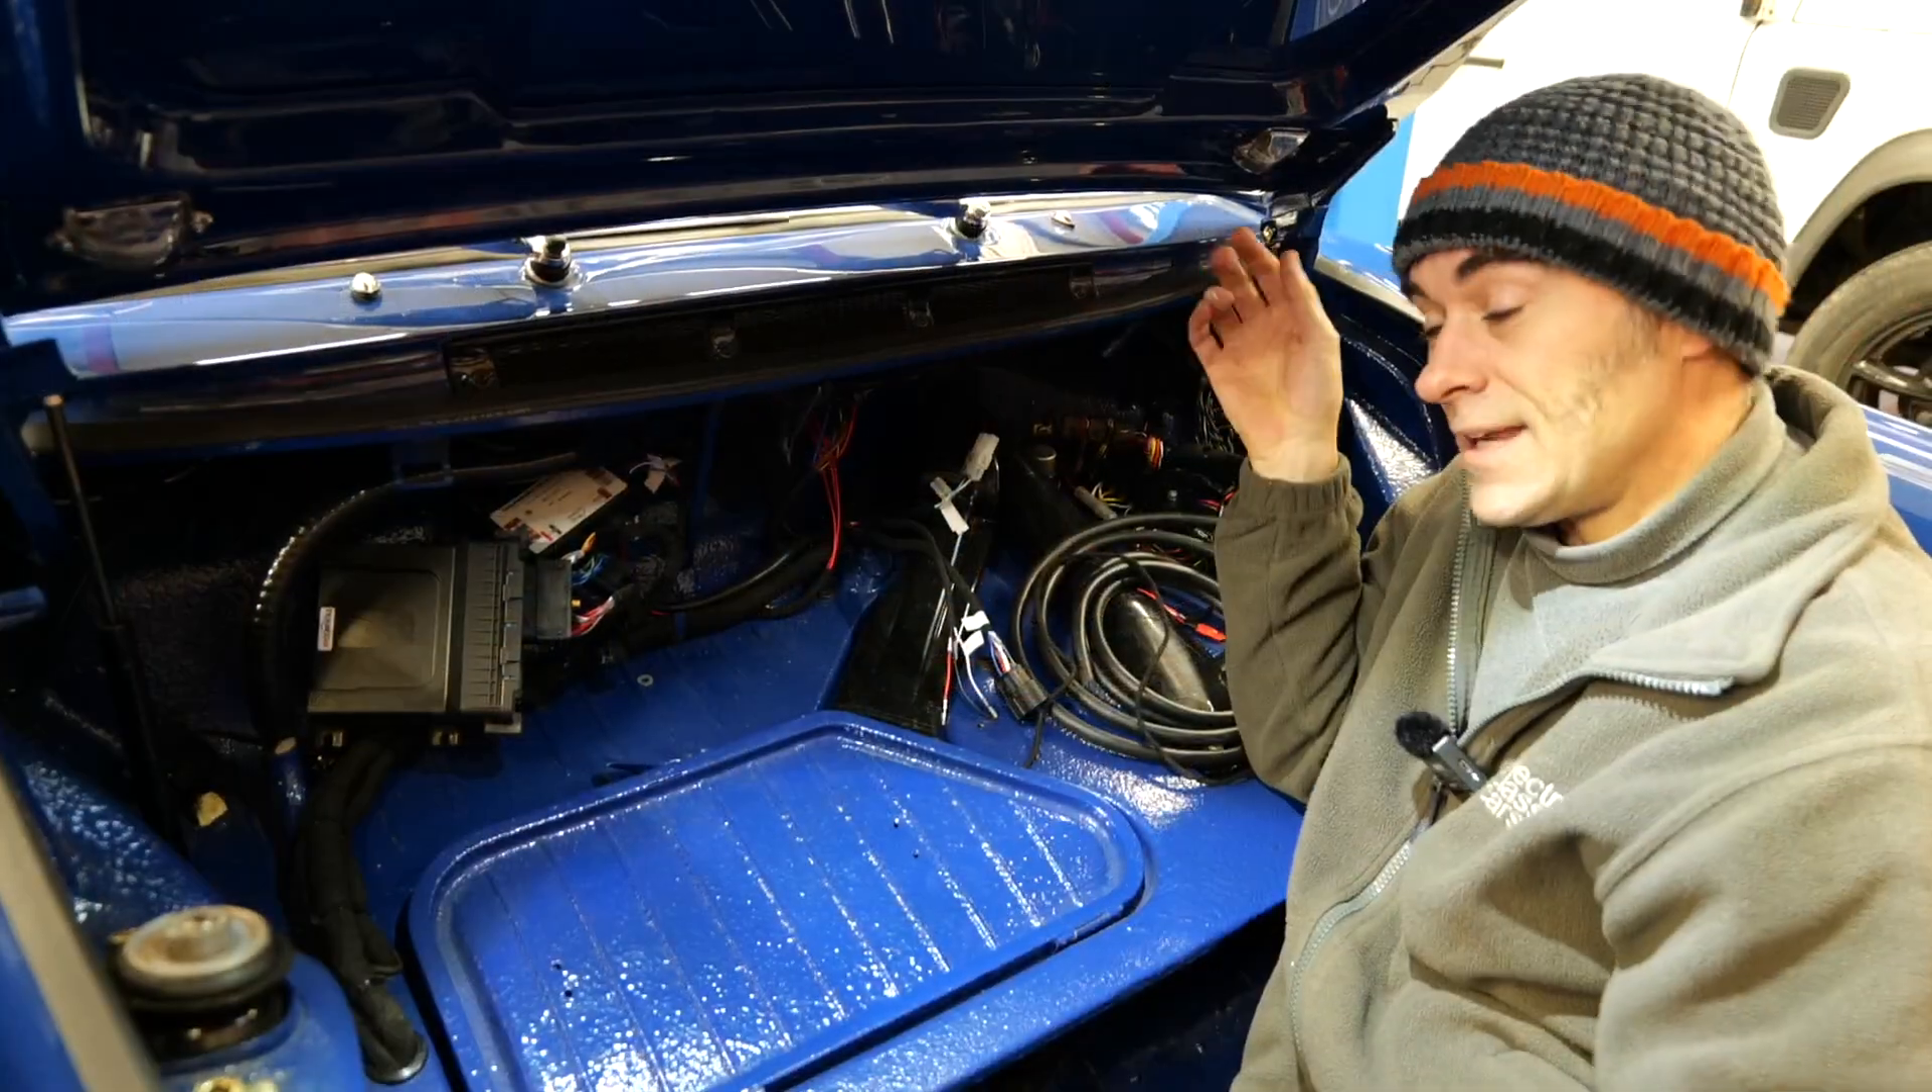Now, it's fair to say this conversion is not complete yet because, as you can see, it's got cables still hanging around the place.